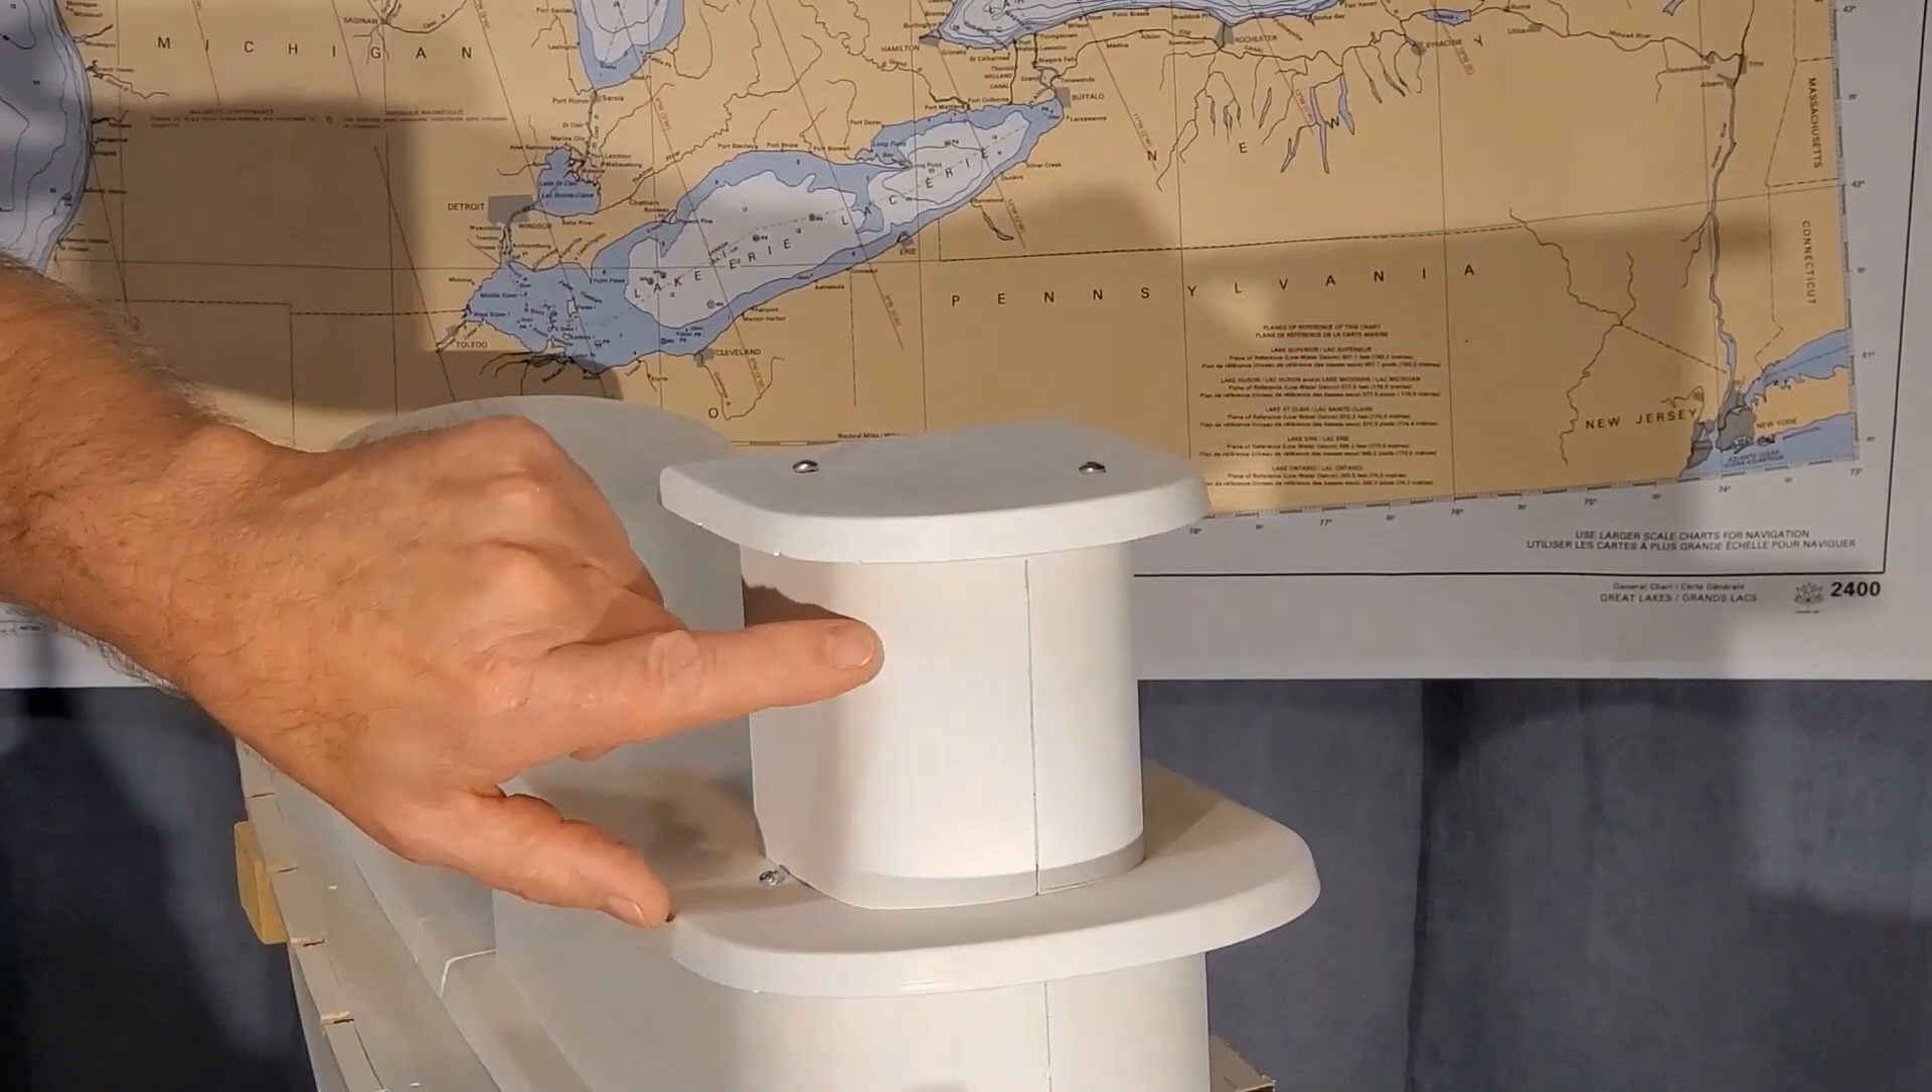The roof is screwed onto the top of the pilot house.